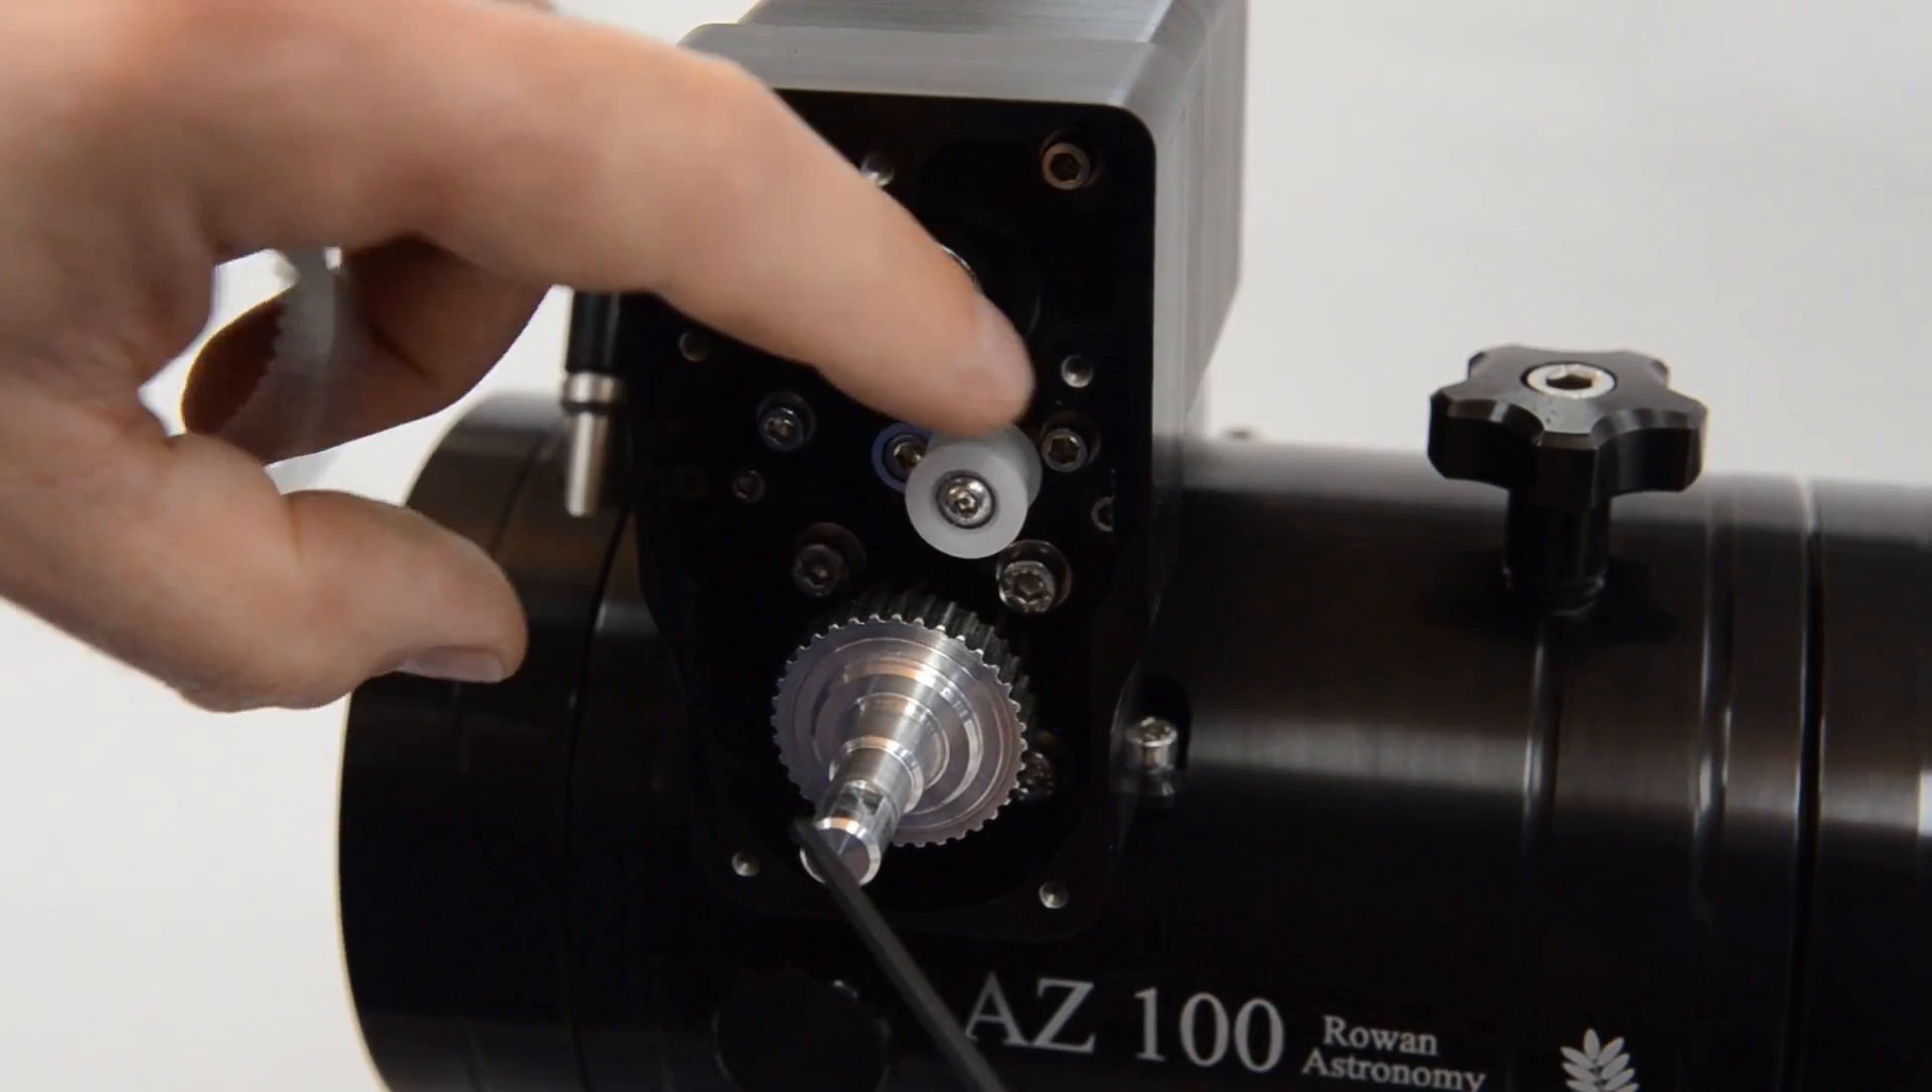And that's the pulley fitted.